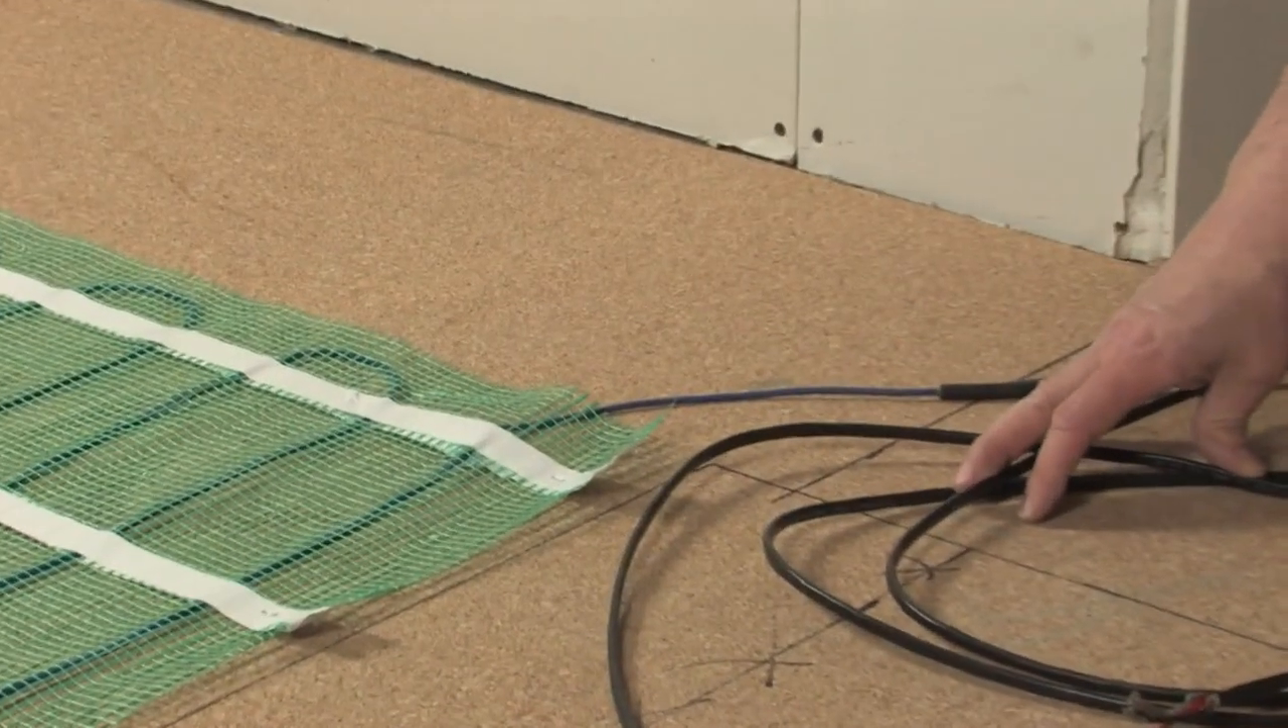Now we have our heating rolls down on the floor.